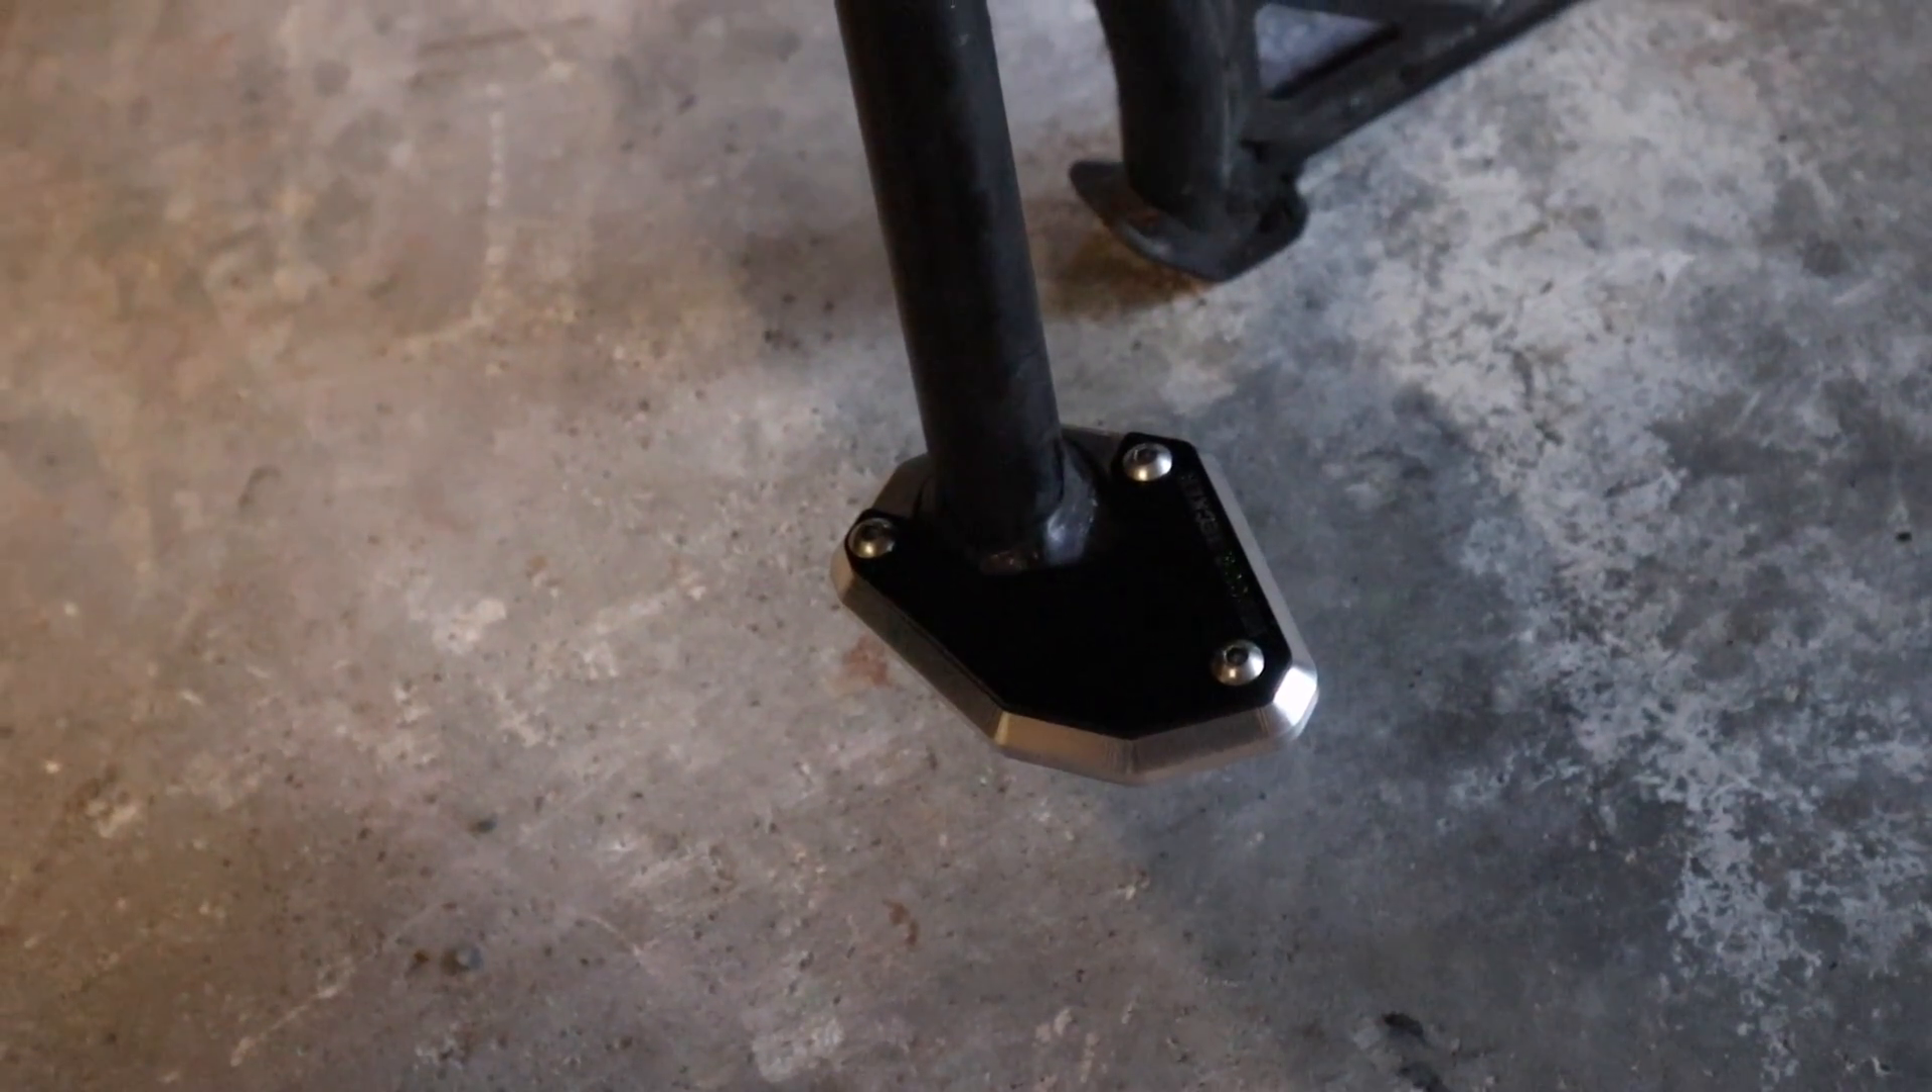There is what the side stand enlarger looks like installed.